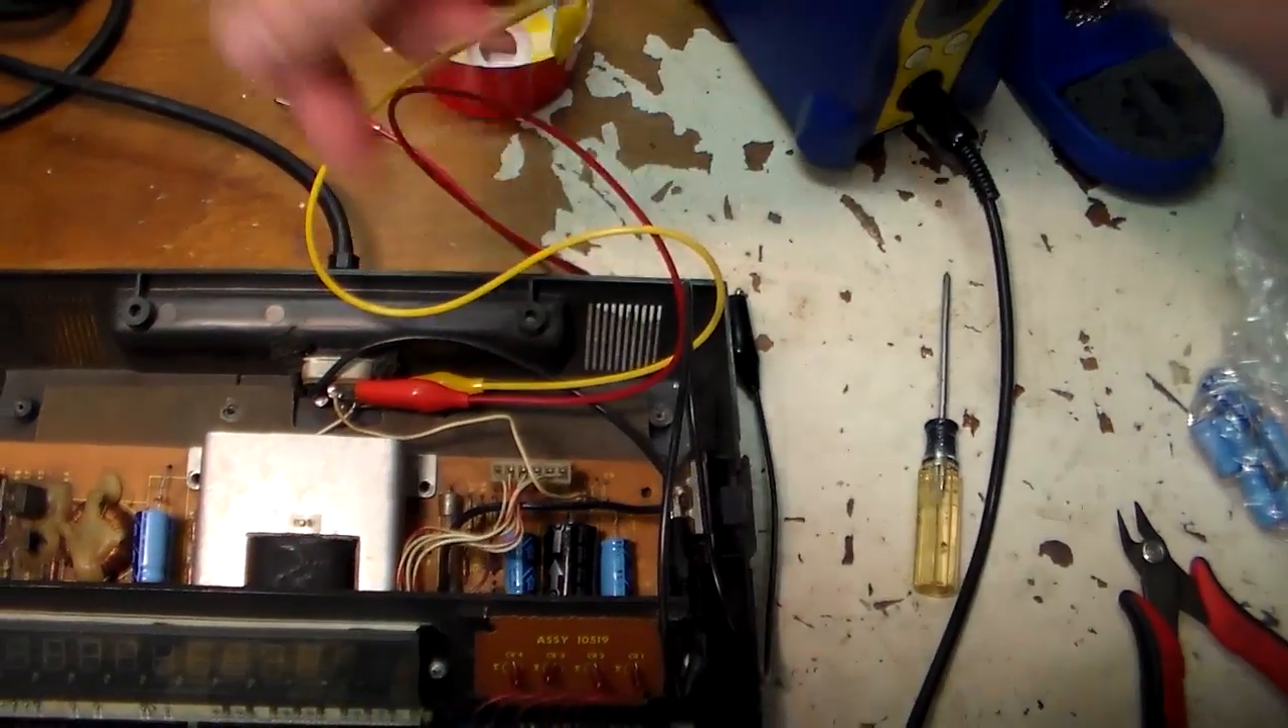So, um, right now I've just kind of got this, um, just kind of, I've got the wires held in place with some alligator clips.